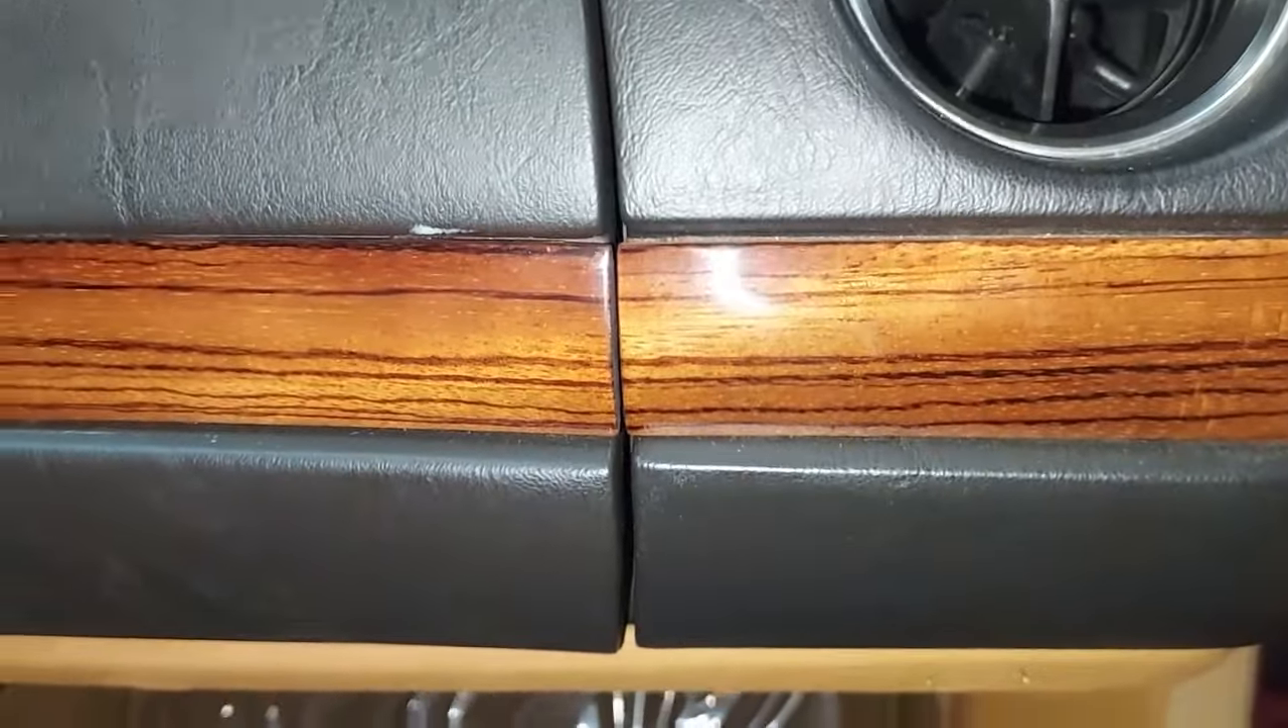See how i got the wood grains to line up with each other.